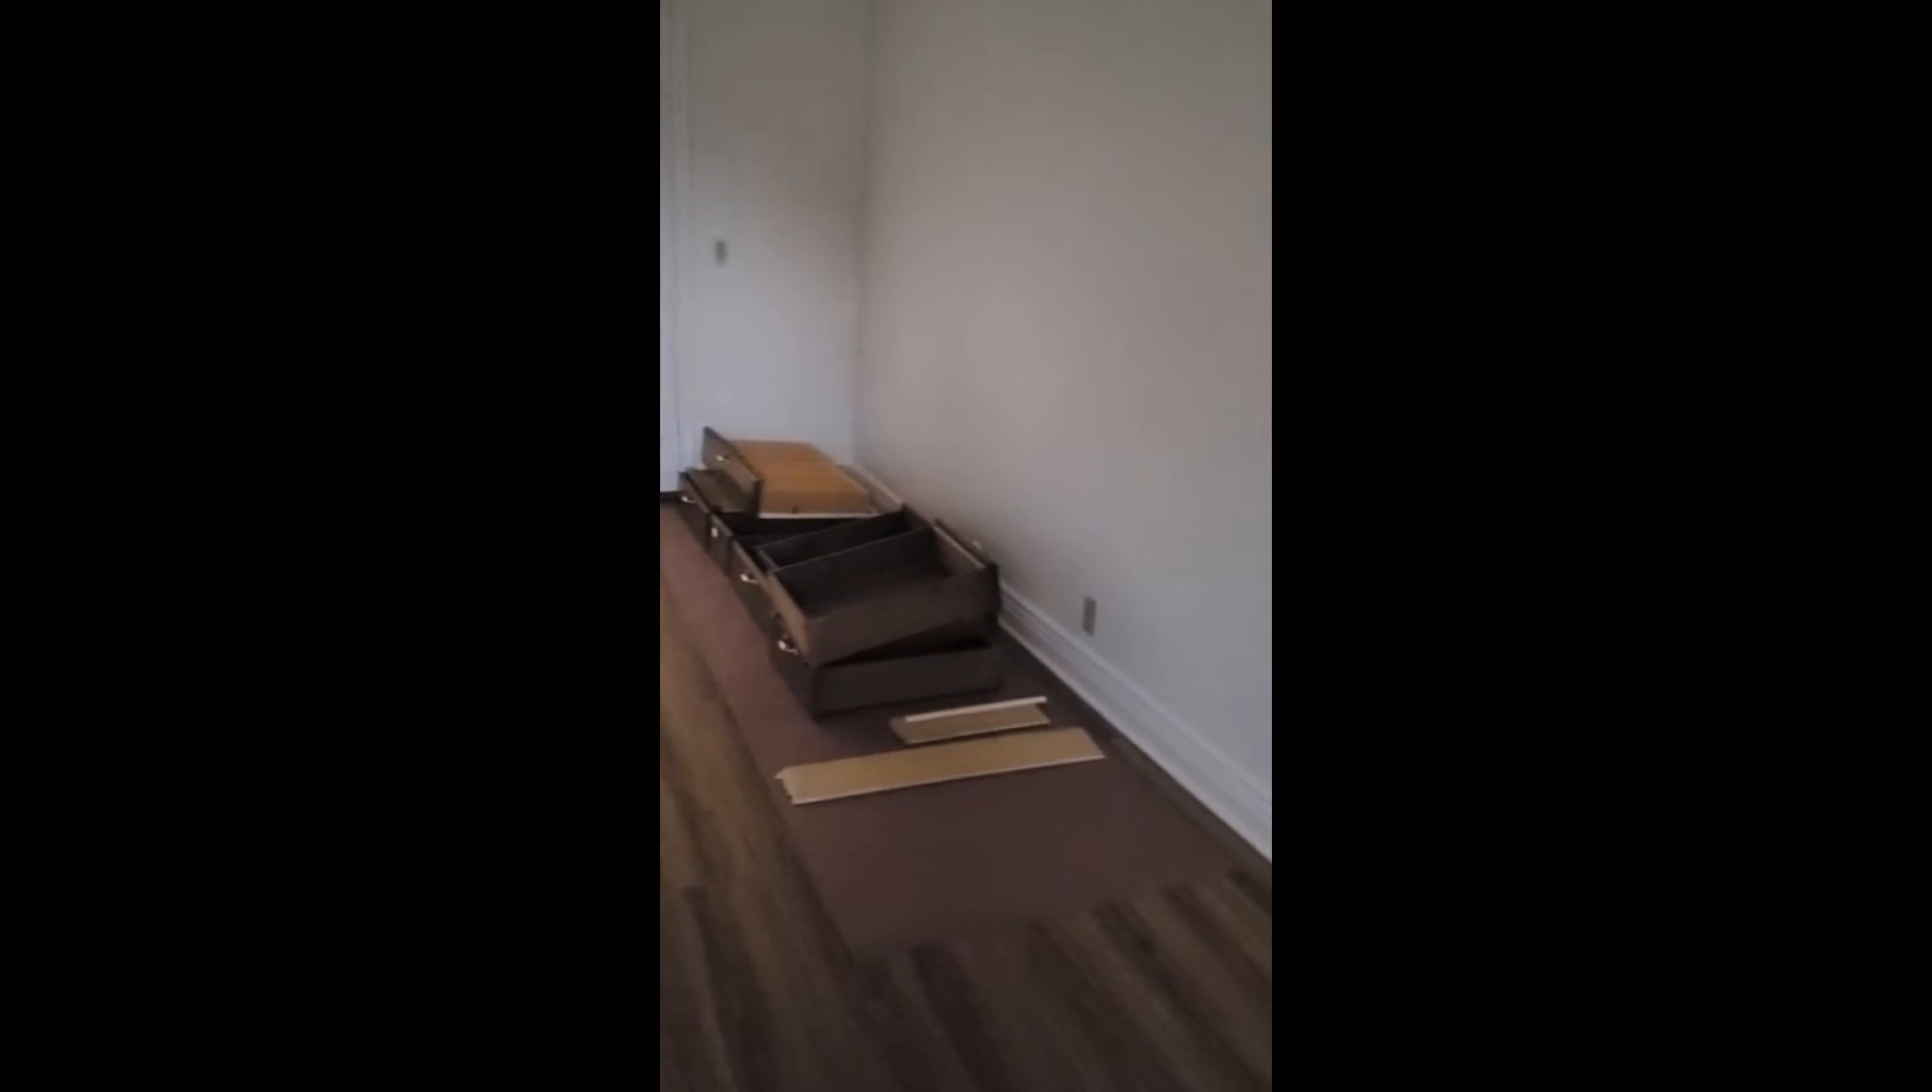And then our contractor has taken out some of the cabinet drawers.